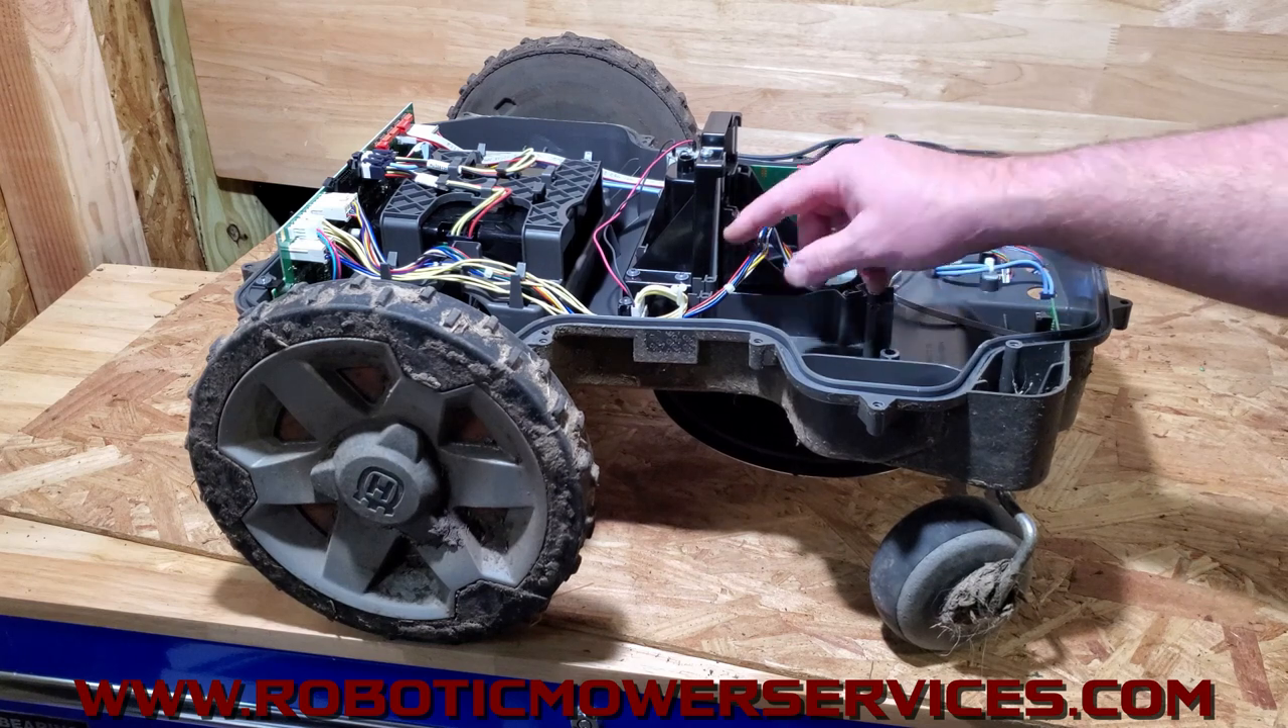We already took the top off because anytime you go to remove the cutting motor completely remove it you have to get in here because you have to unplug the wiring harness from the main board.